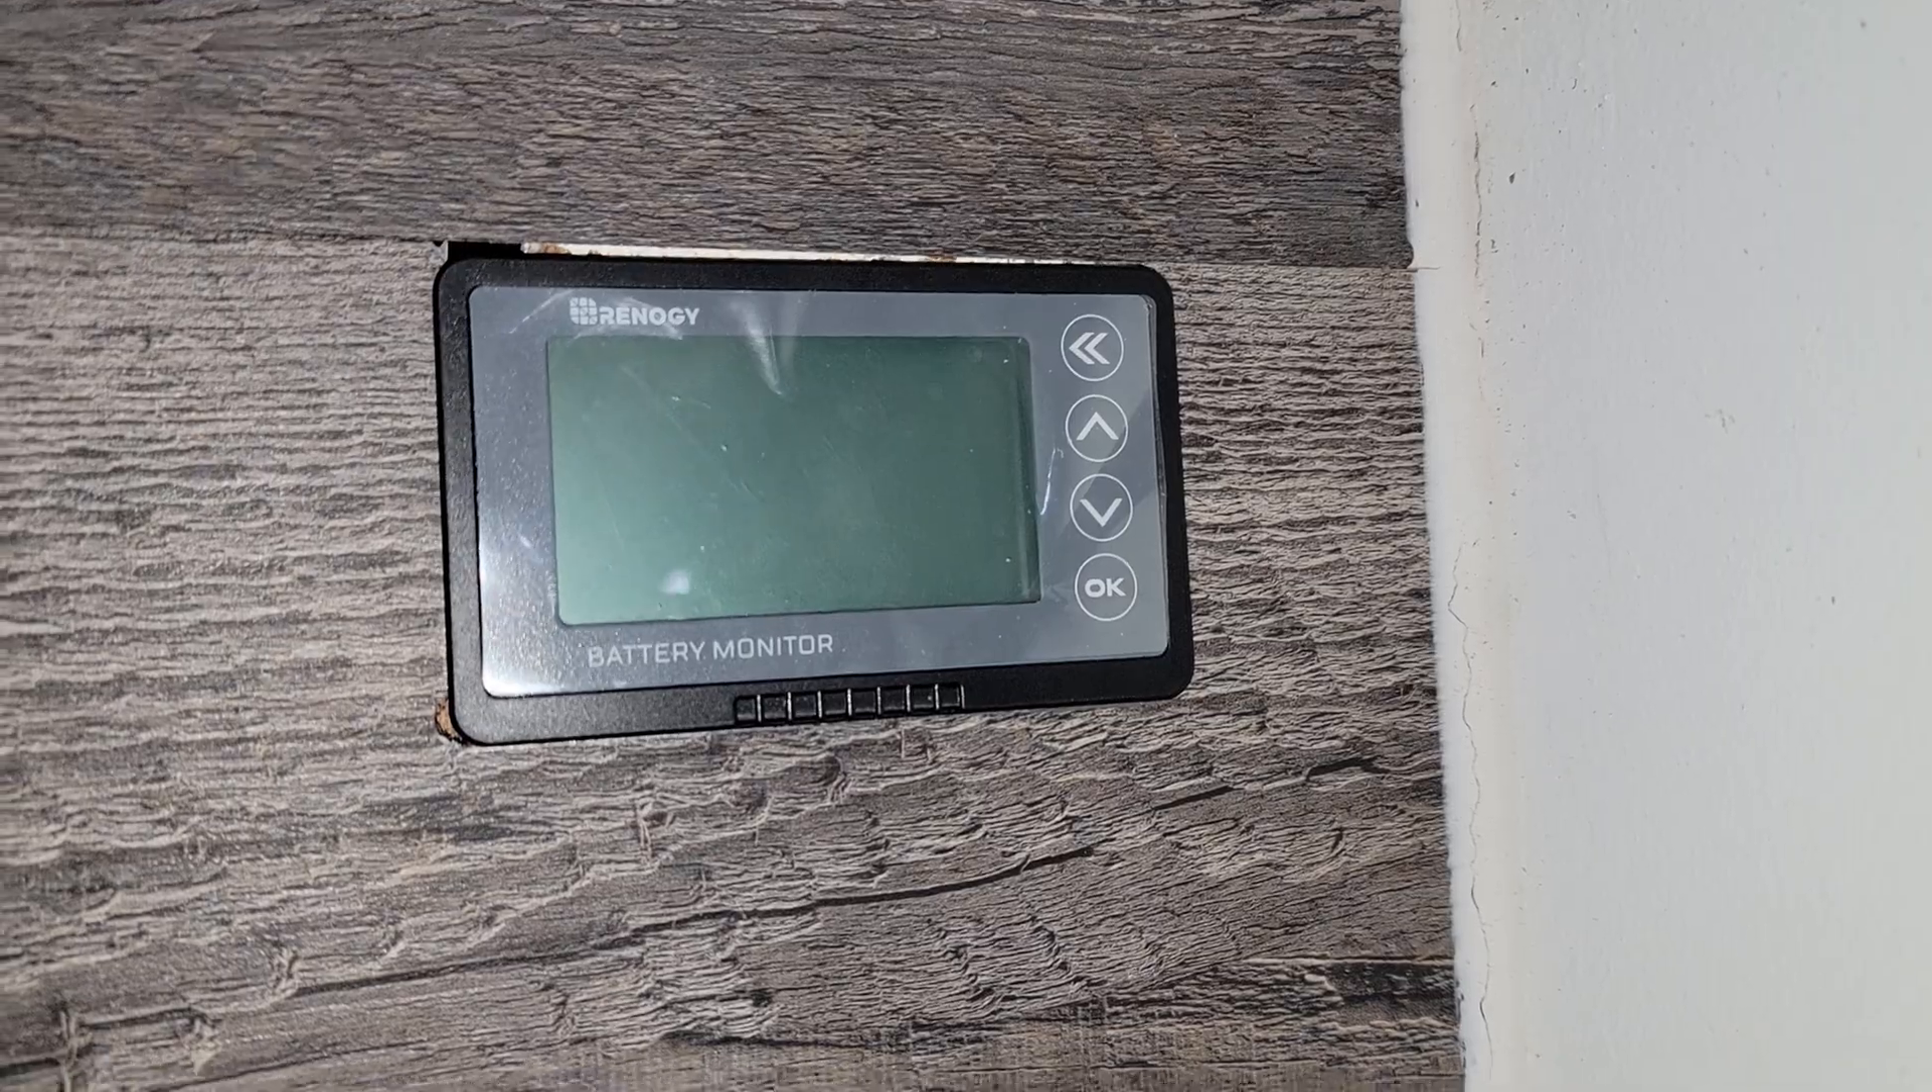It's a bit of a mess I have to clean up but I'll throw in the battery monitor there it's press fit now.